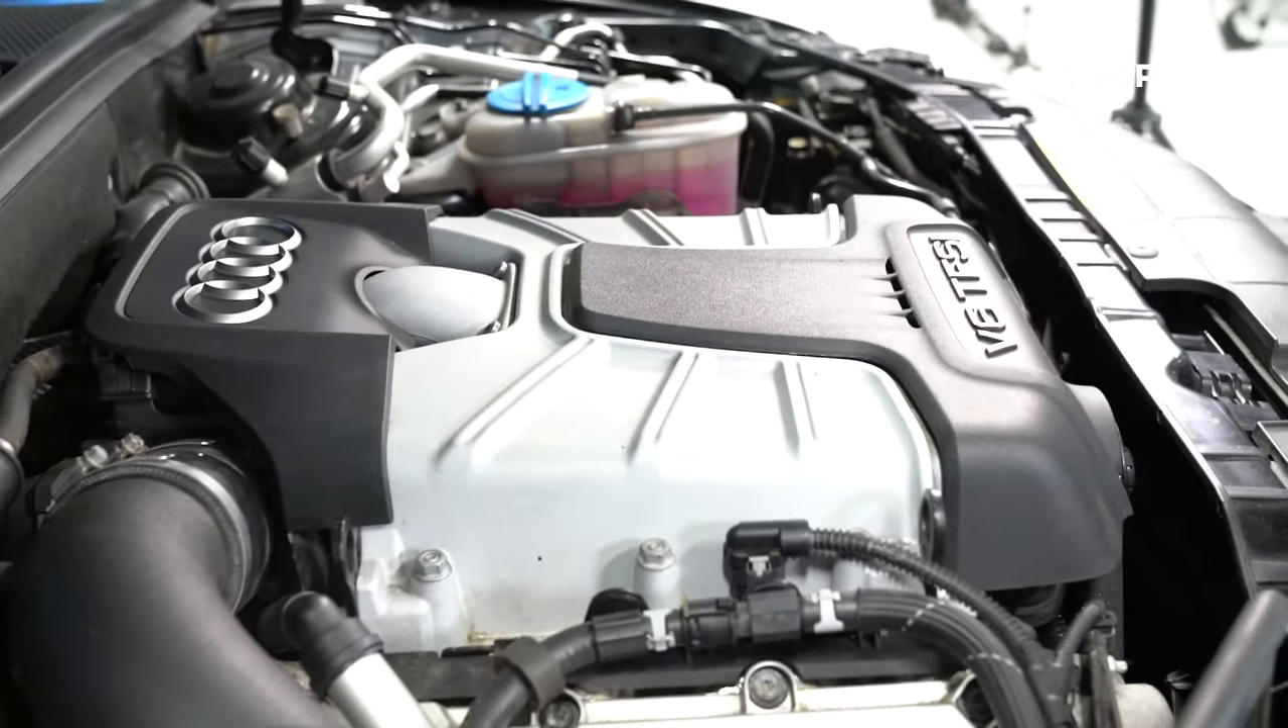I've reinstalled the decorative covers.